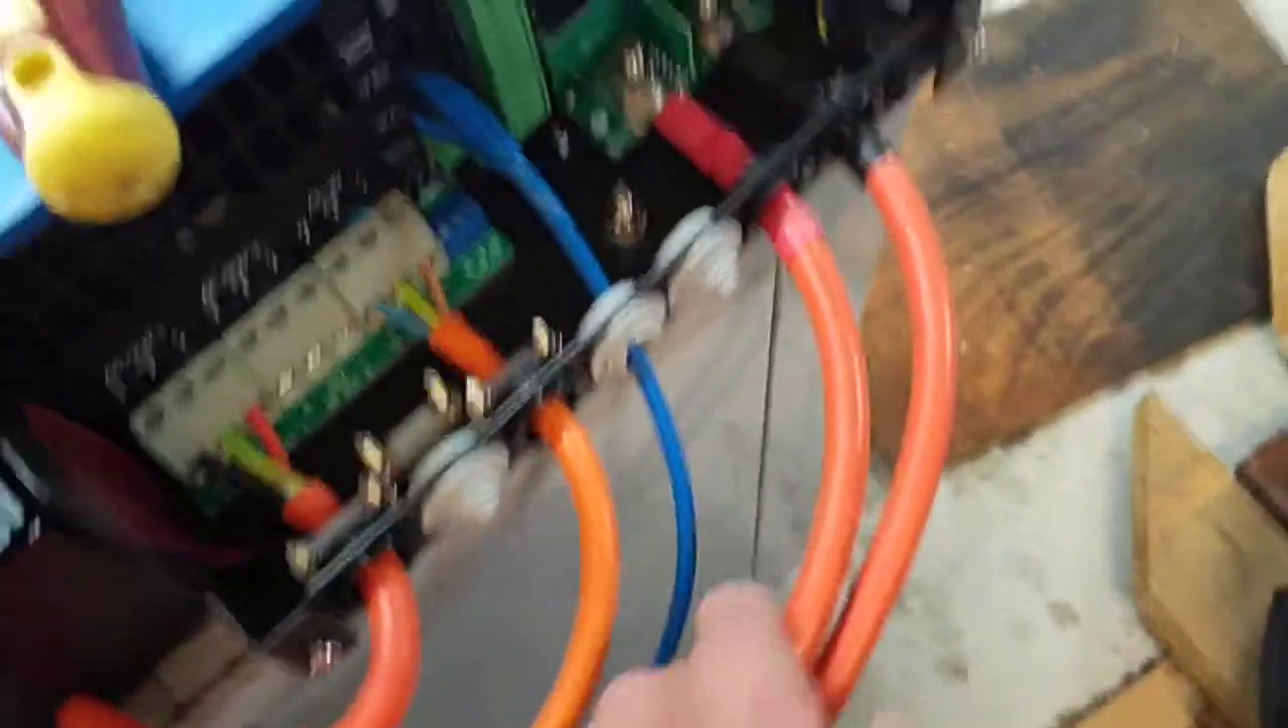Here's your main connections through across to the inverter that'll have a cover on eventually.